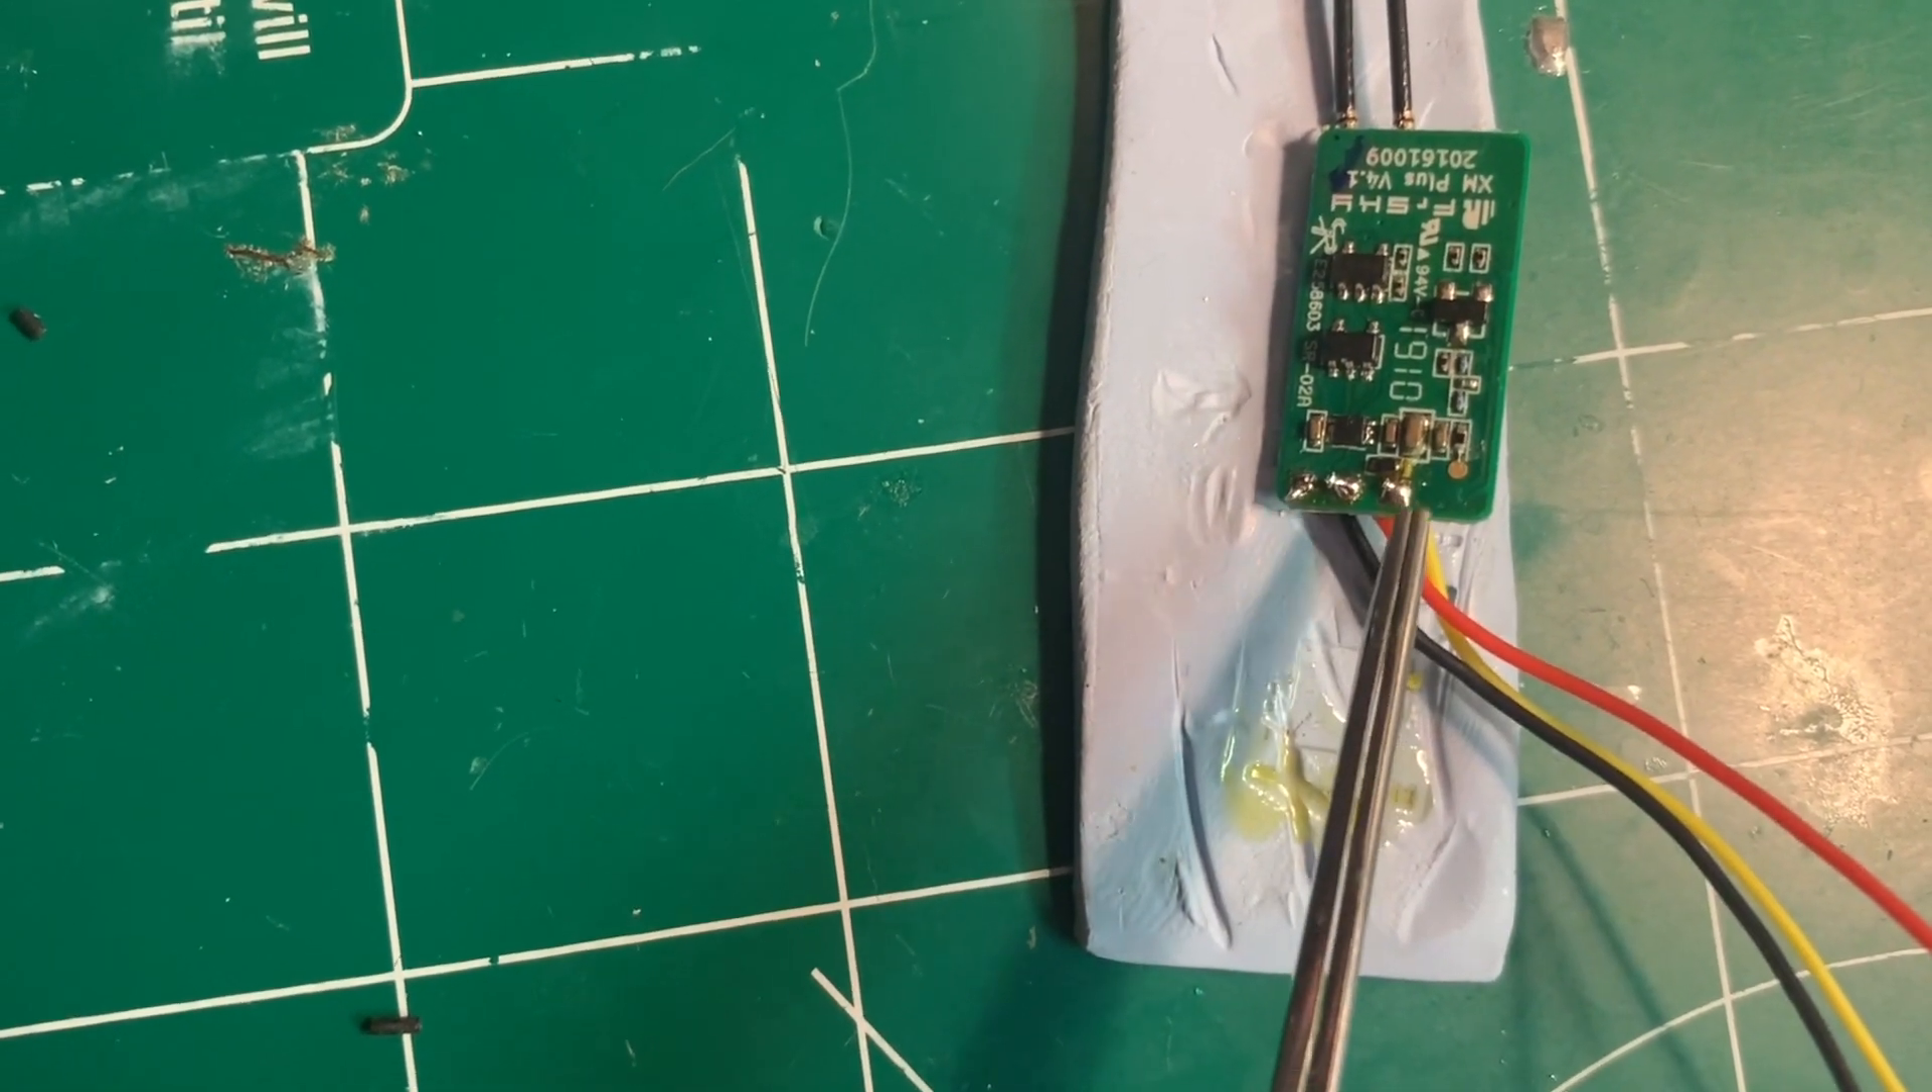Okay I have the XM plus soldered up with the wires here ground 5 volts and s bus at the top.